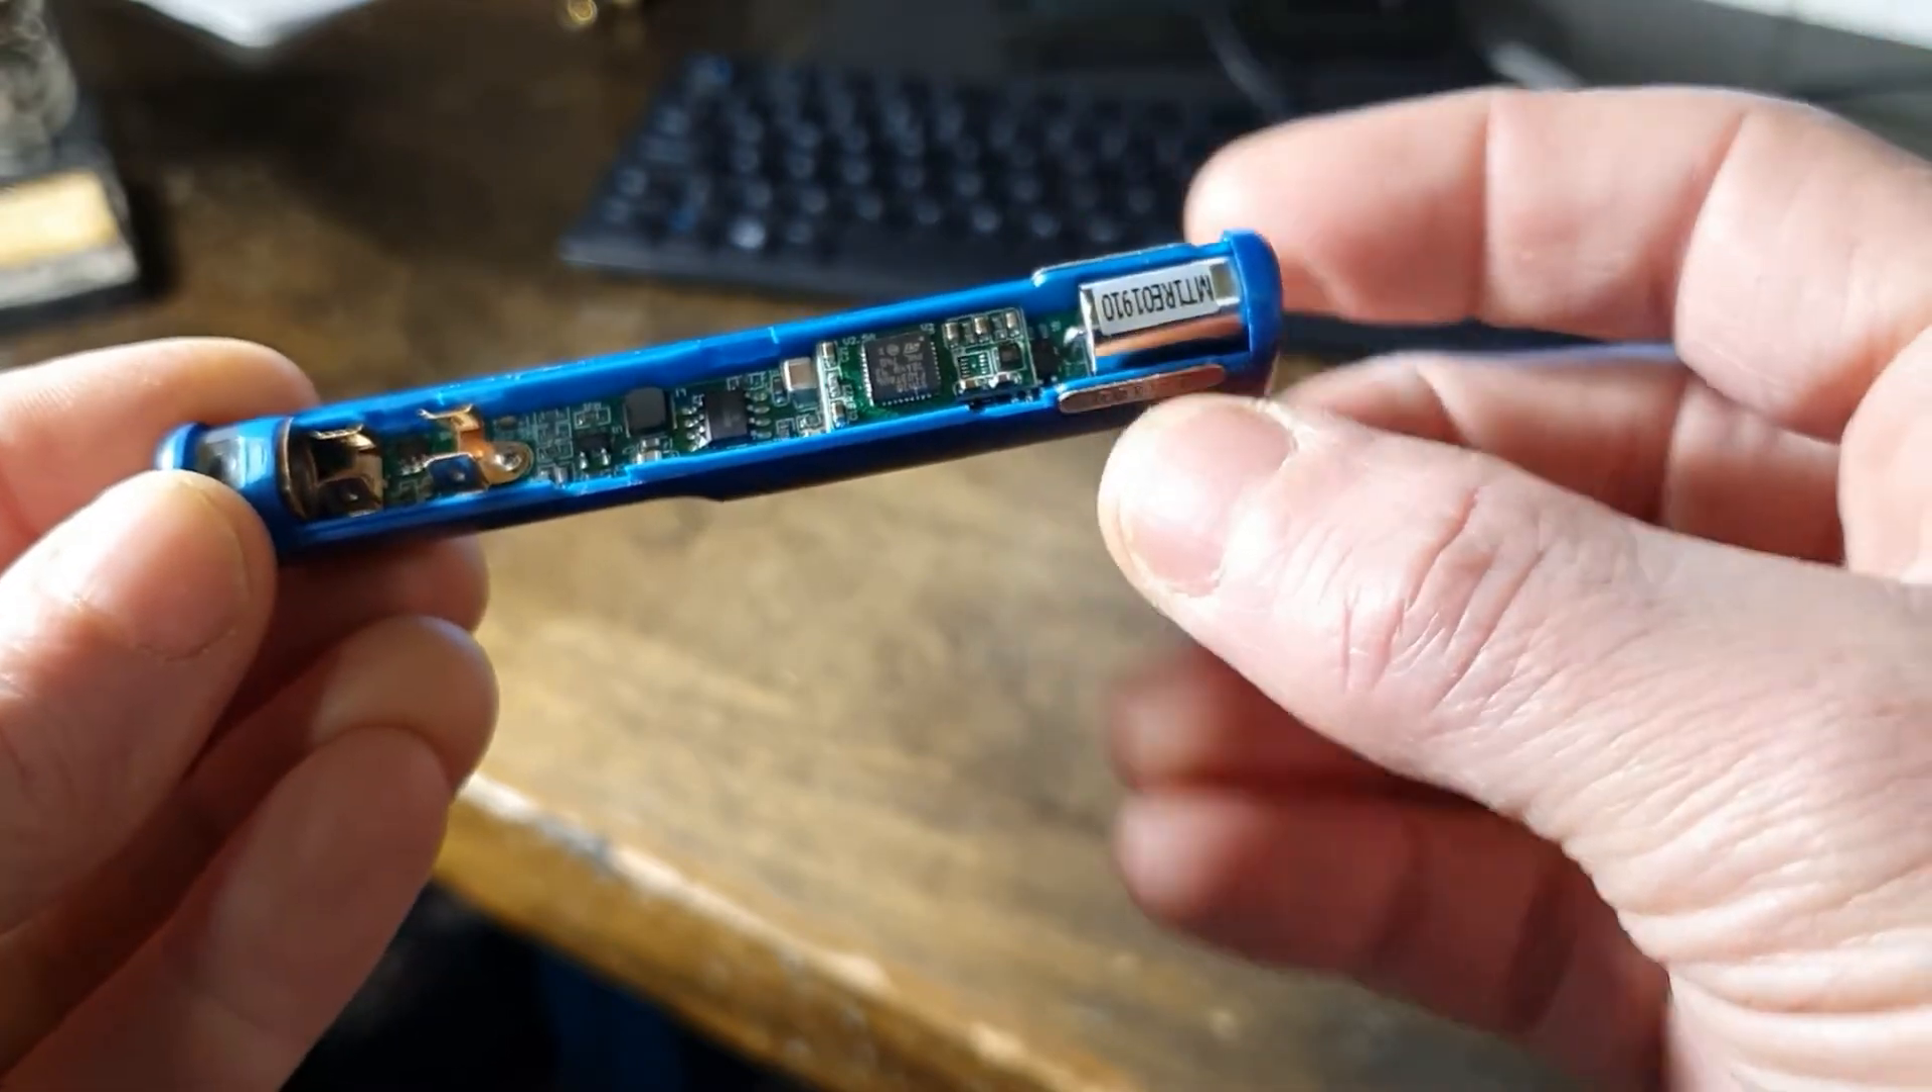All right, so removing the screws and removing the back shows the circuit boards here.